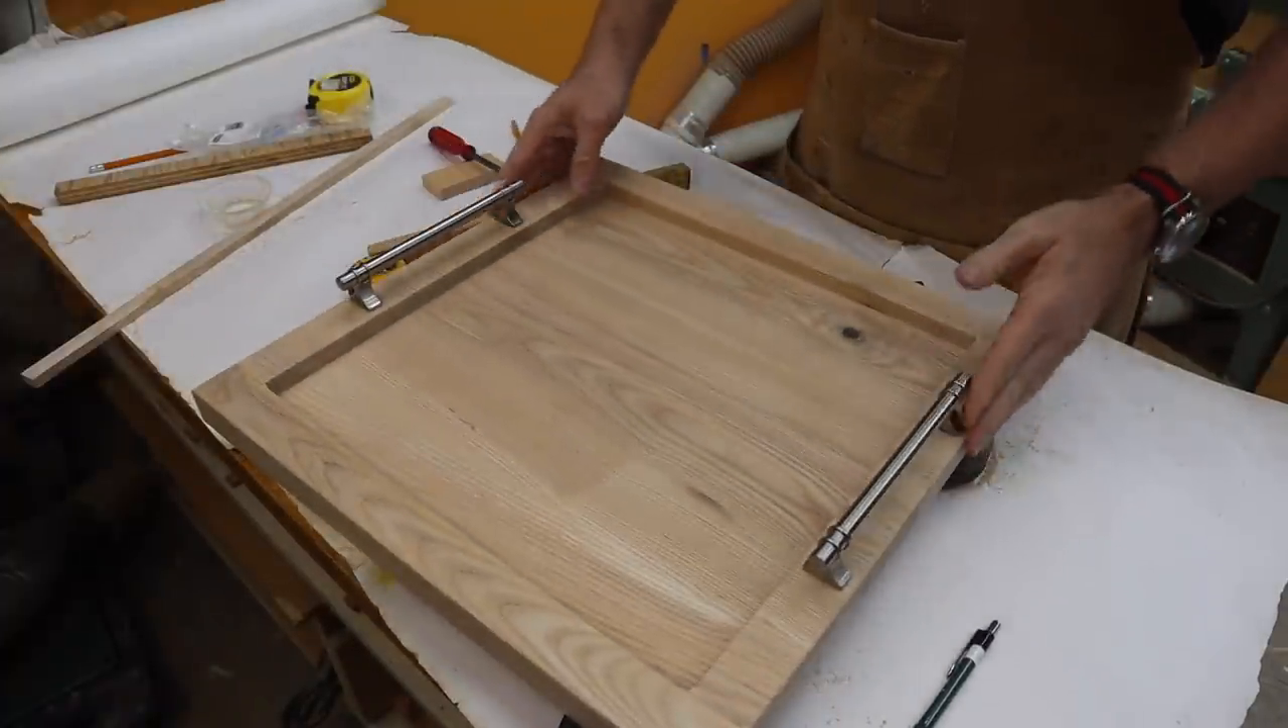The handle's on and ready for some finish.